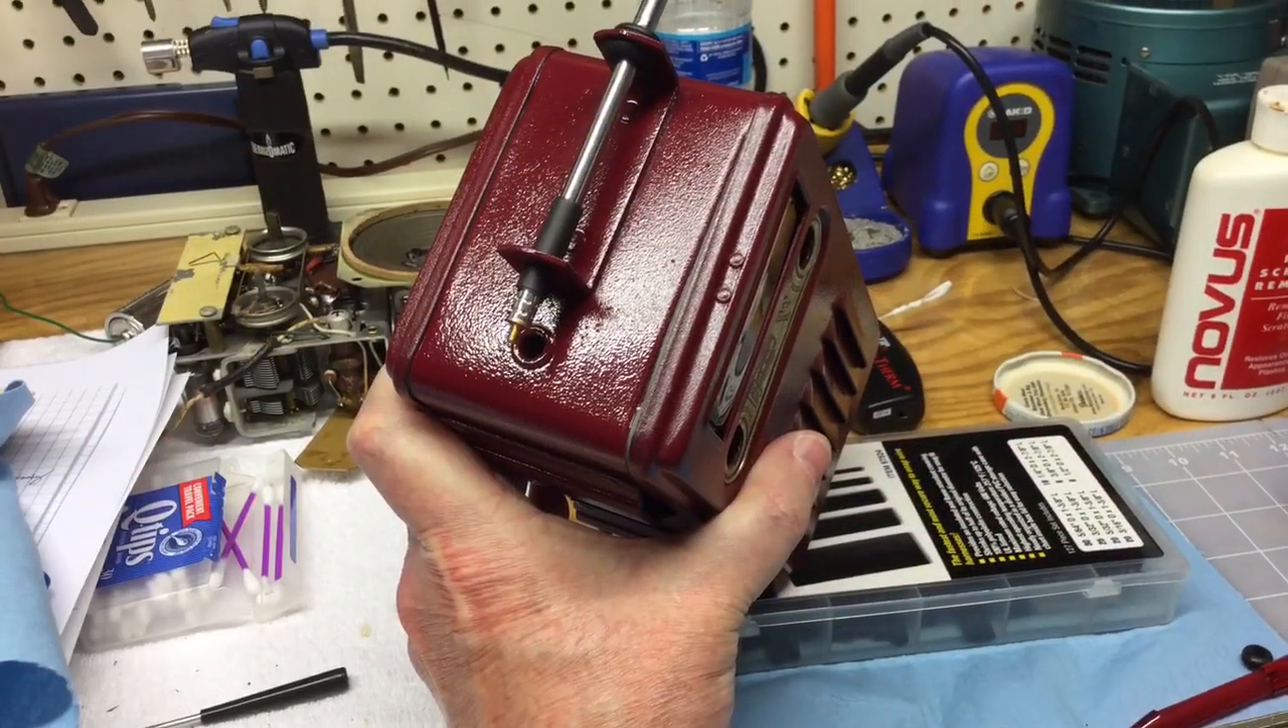And again you see I've got the antenna now mounted.